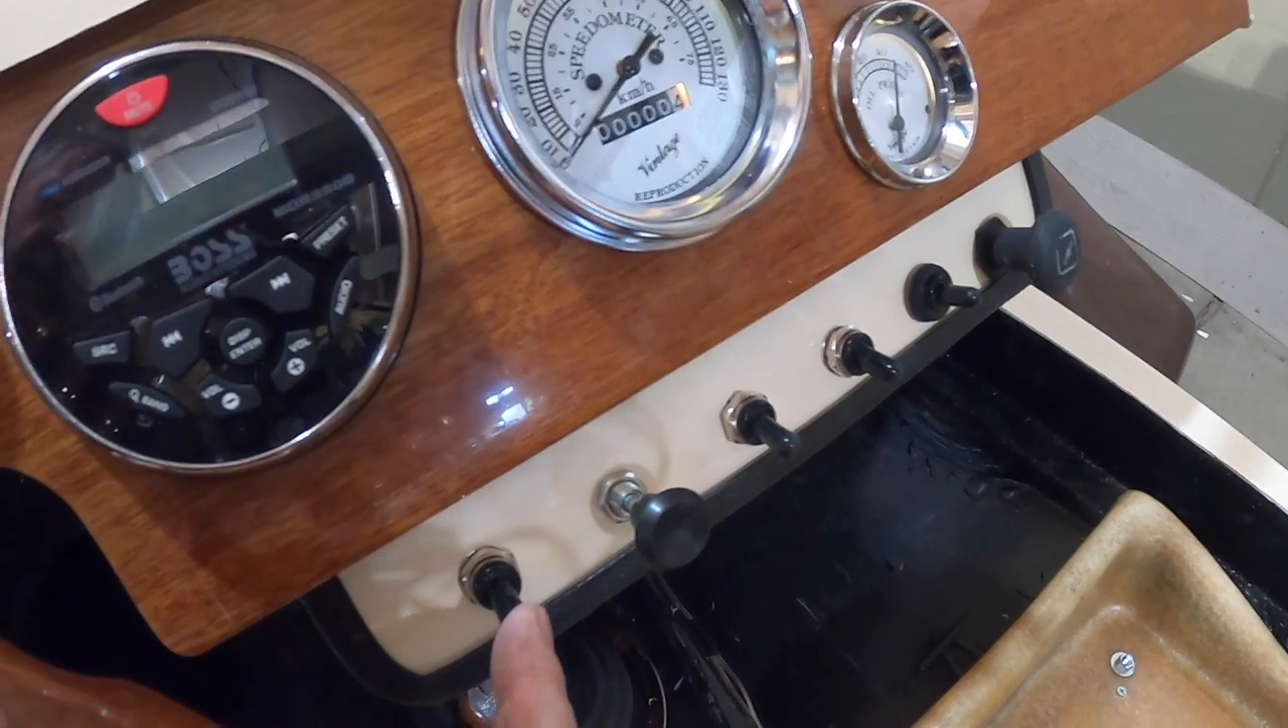My center switch console is all done.